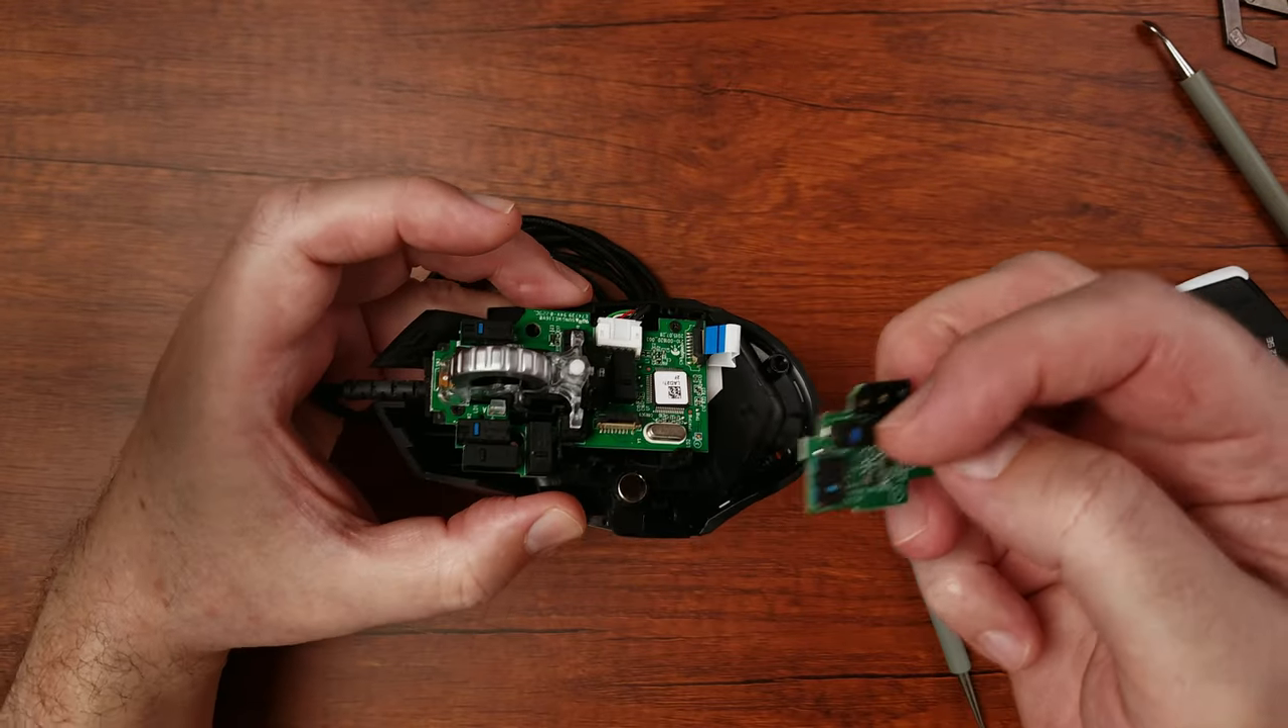So that little daughter board is off of there and out of the way.